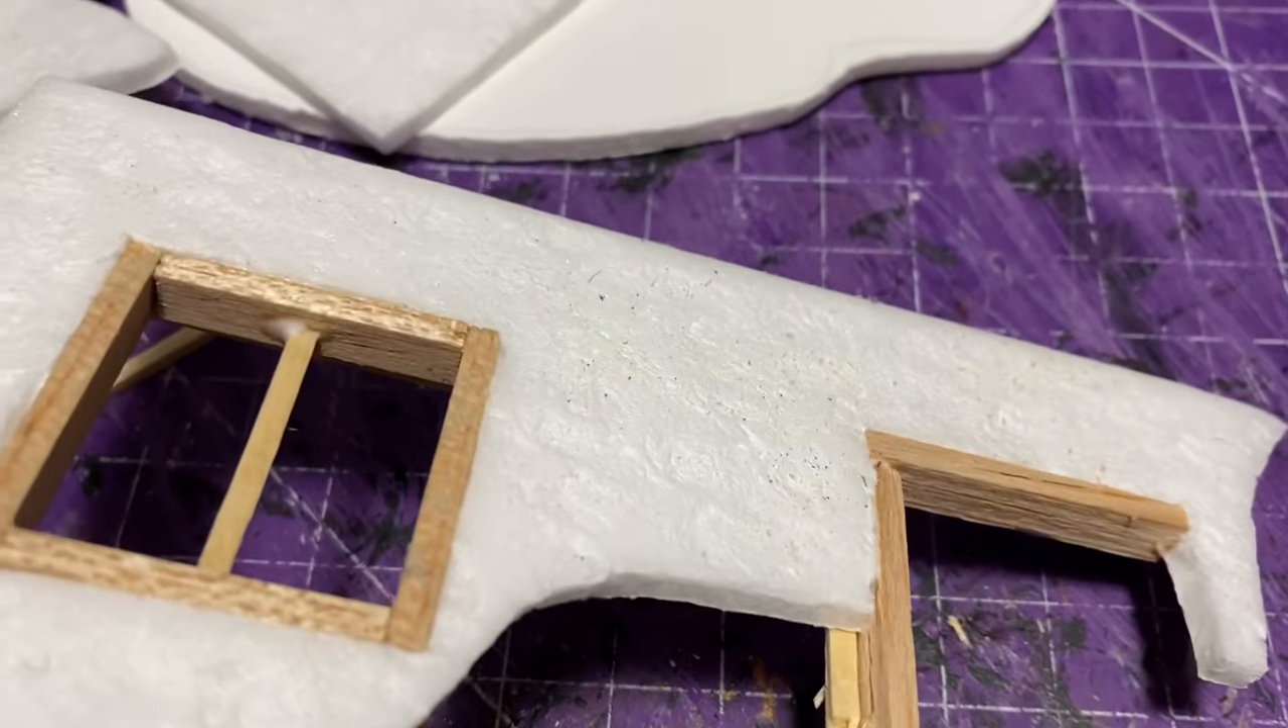So then I added some balsa wood that was left over in that plate to kind of frame out my window.